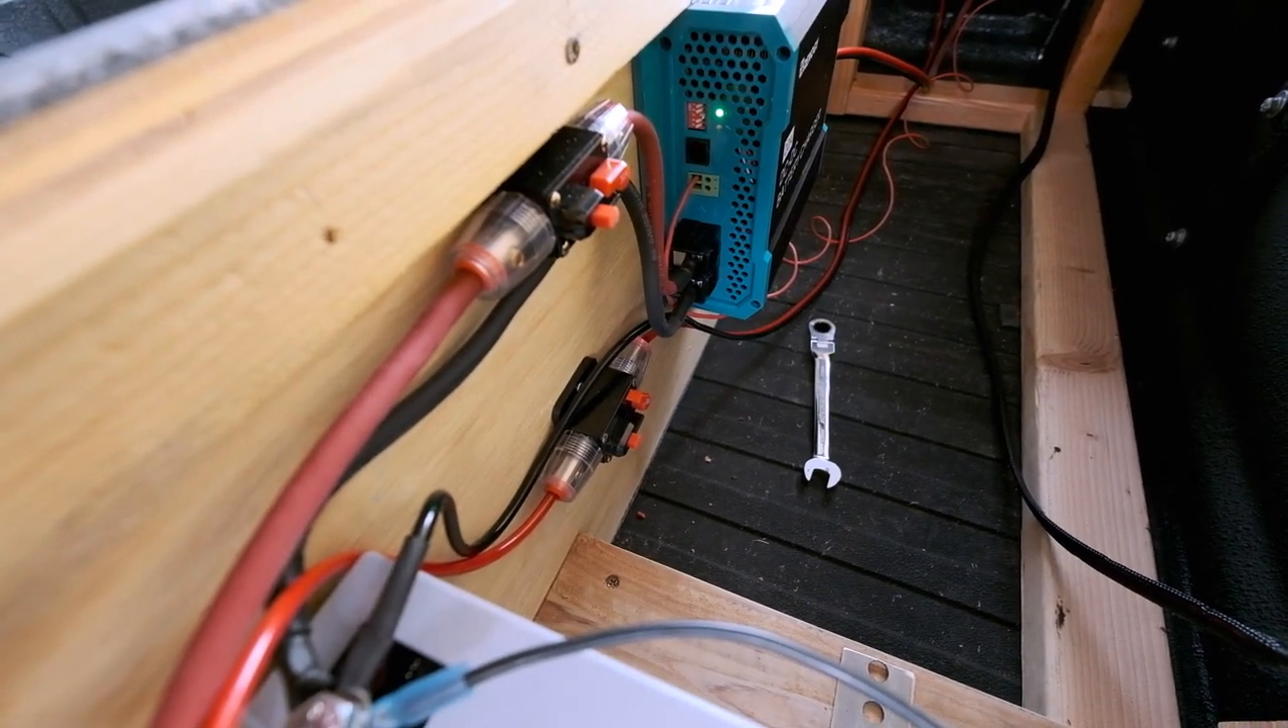You can see I added the second fuse down here for that back panel for my fridge.